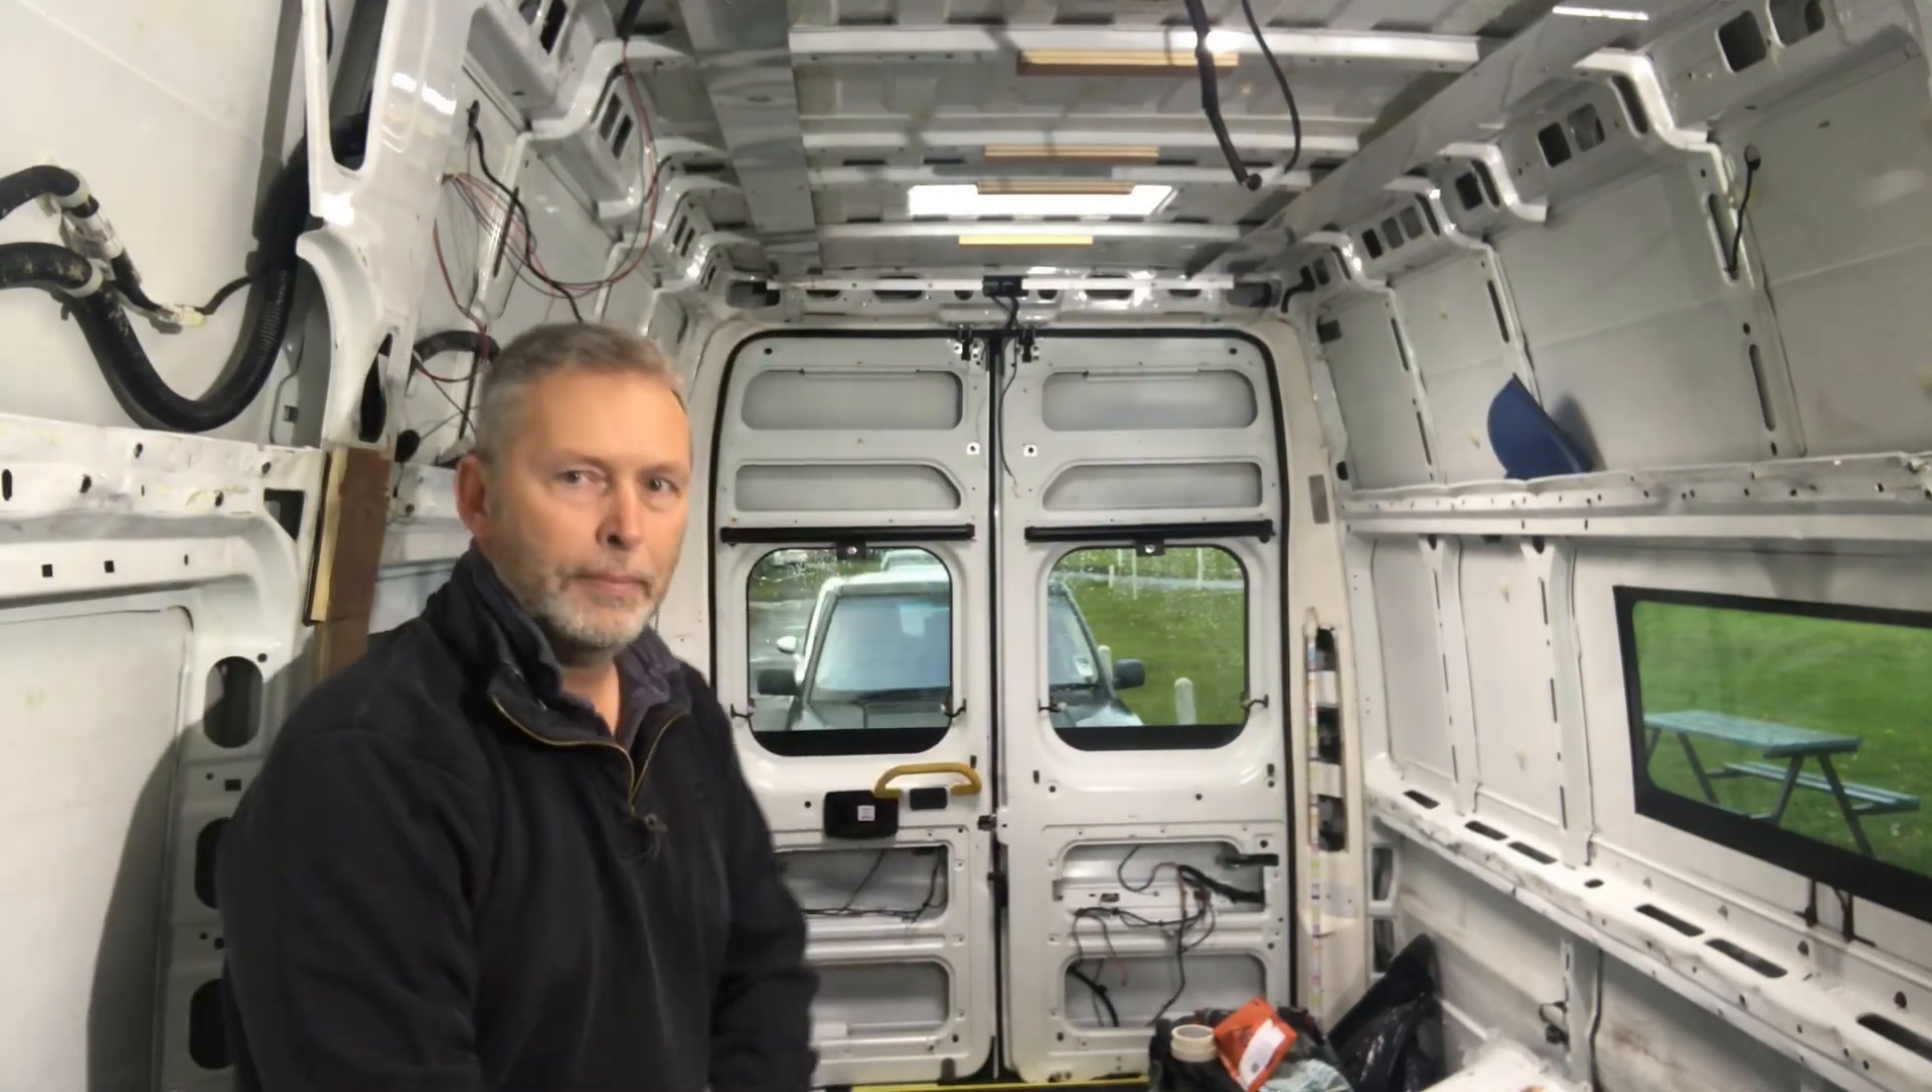So we've got some wires still left in the van and as you can see we're back to the main carcass of the van.